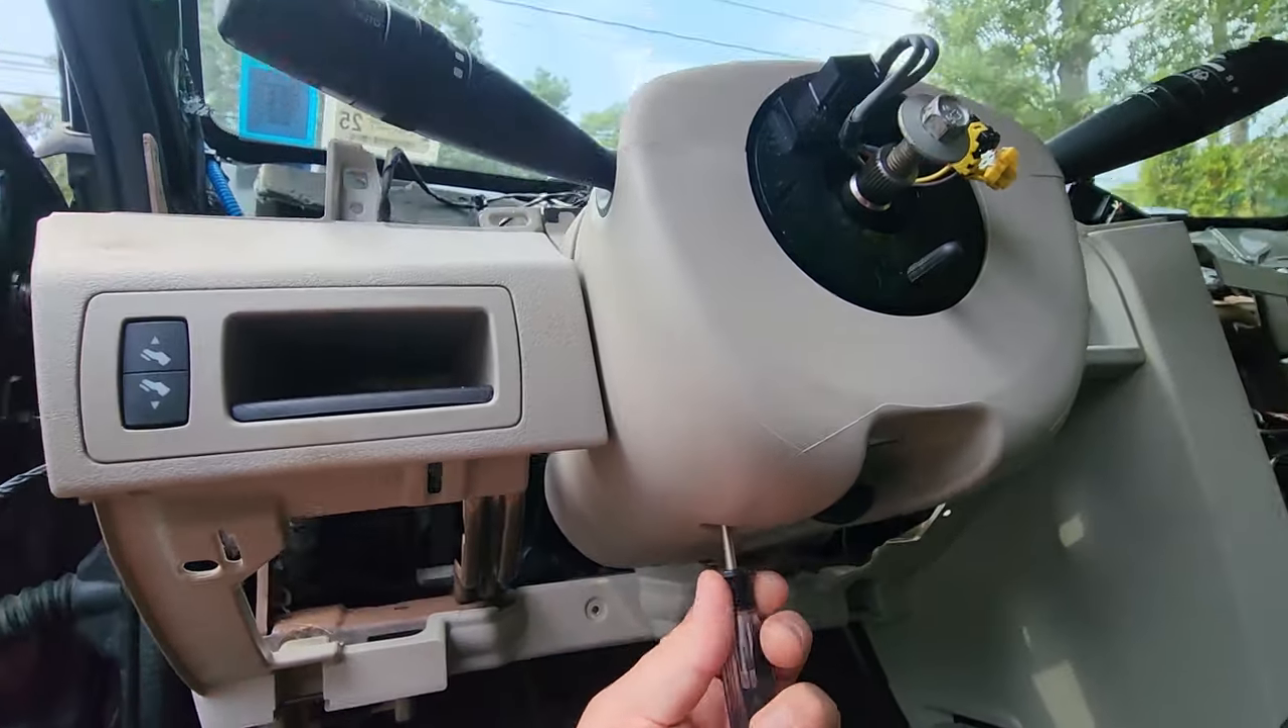We are almost home free just got to take off this clam shell because this protects the steering column.